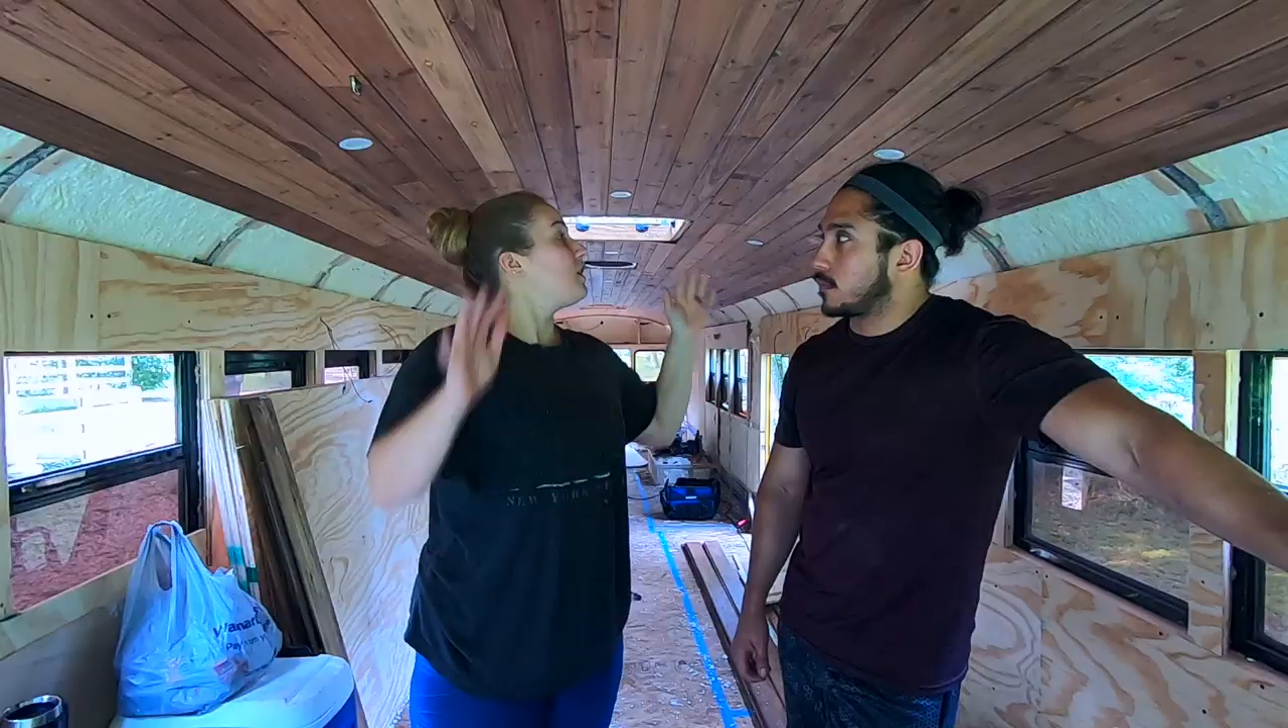So we got most of our boards in.